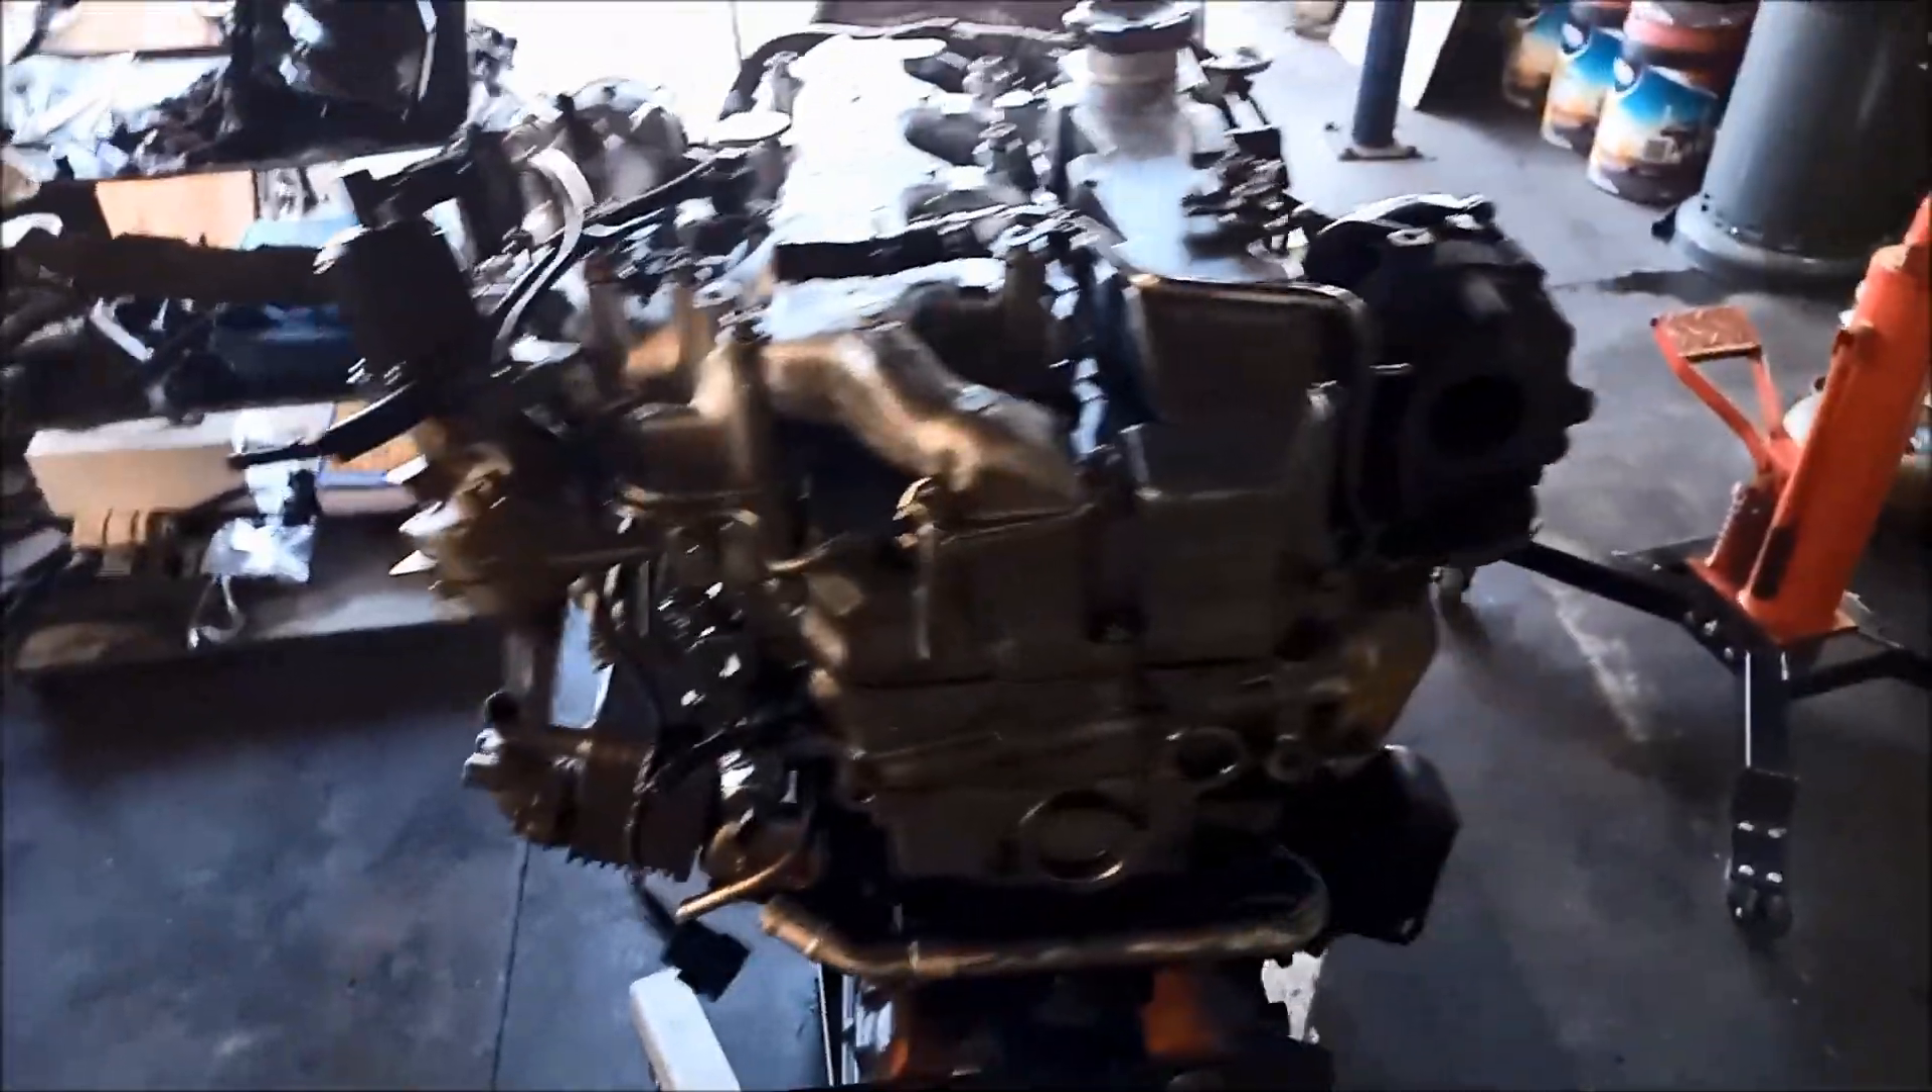We've got the motor out and we're going to go through it.